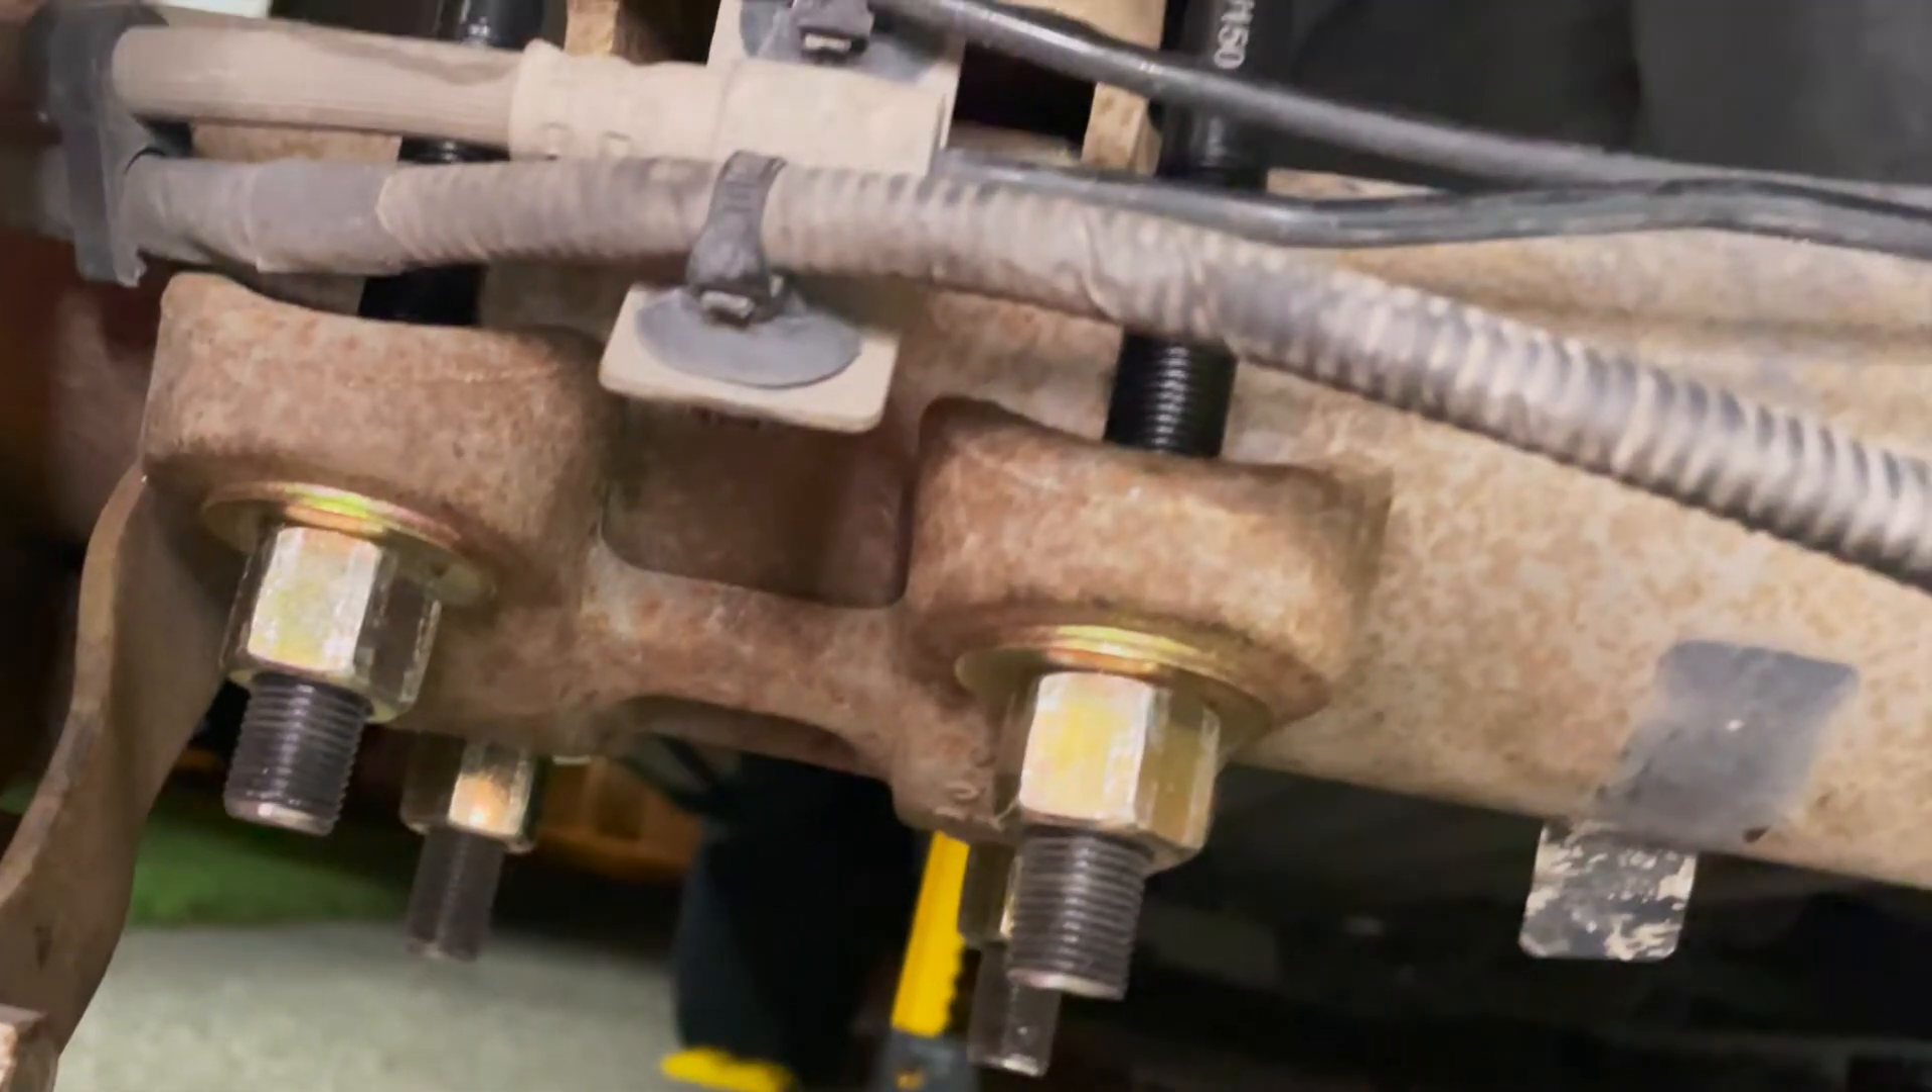I added some thread locker to the threads, reinstalled the U-bolts and that's one side complete.